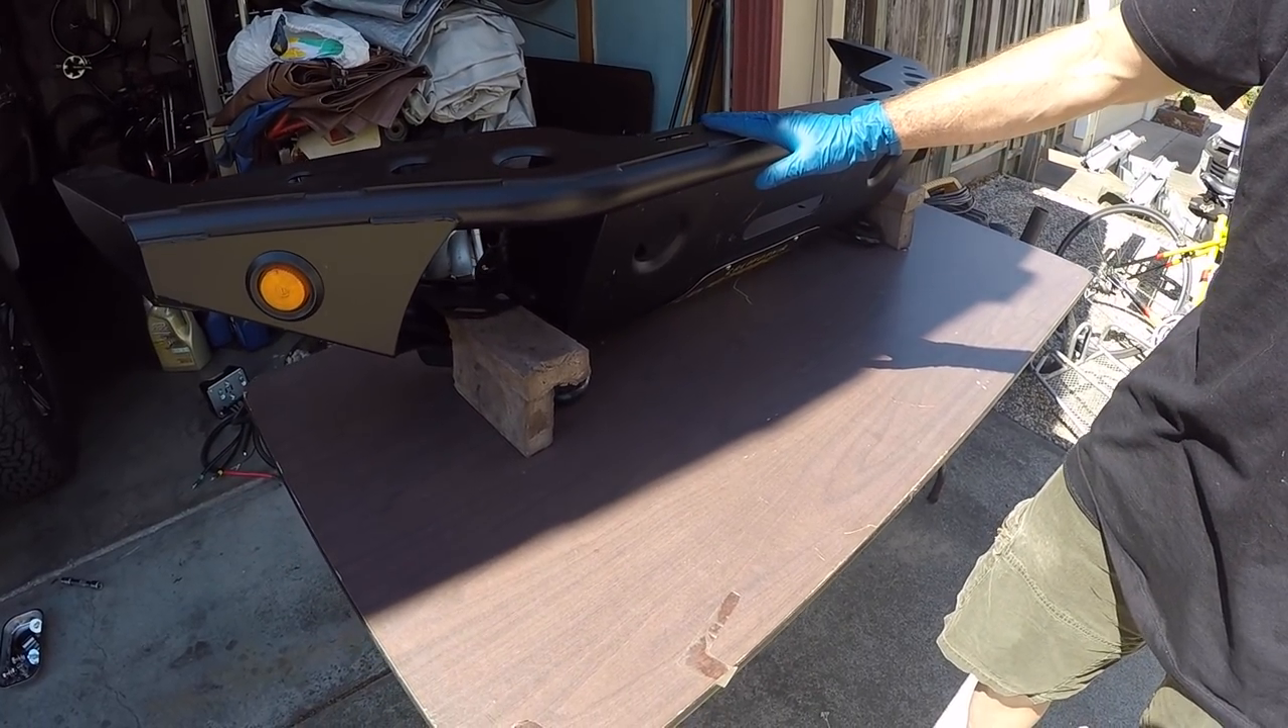Alright, we have the front bumper off. We have it on a fold-out table.